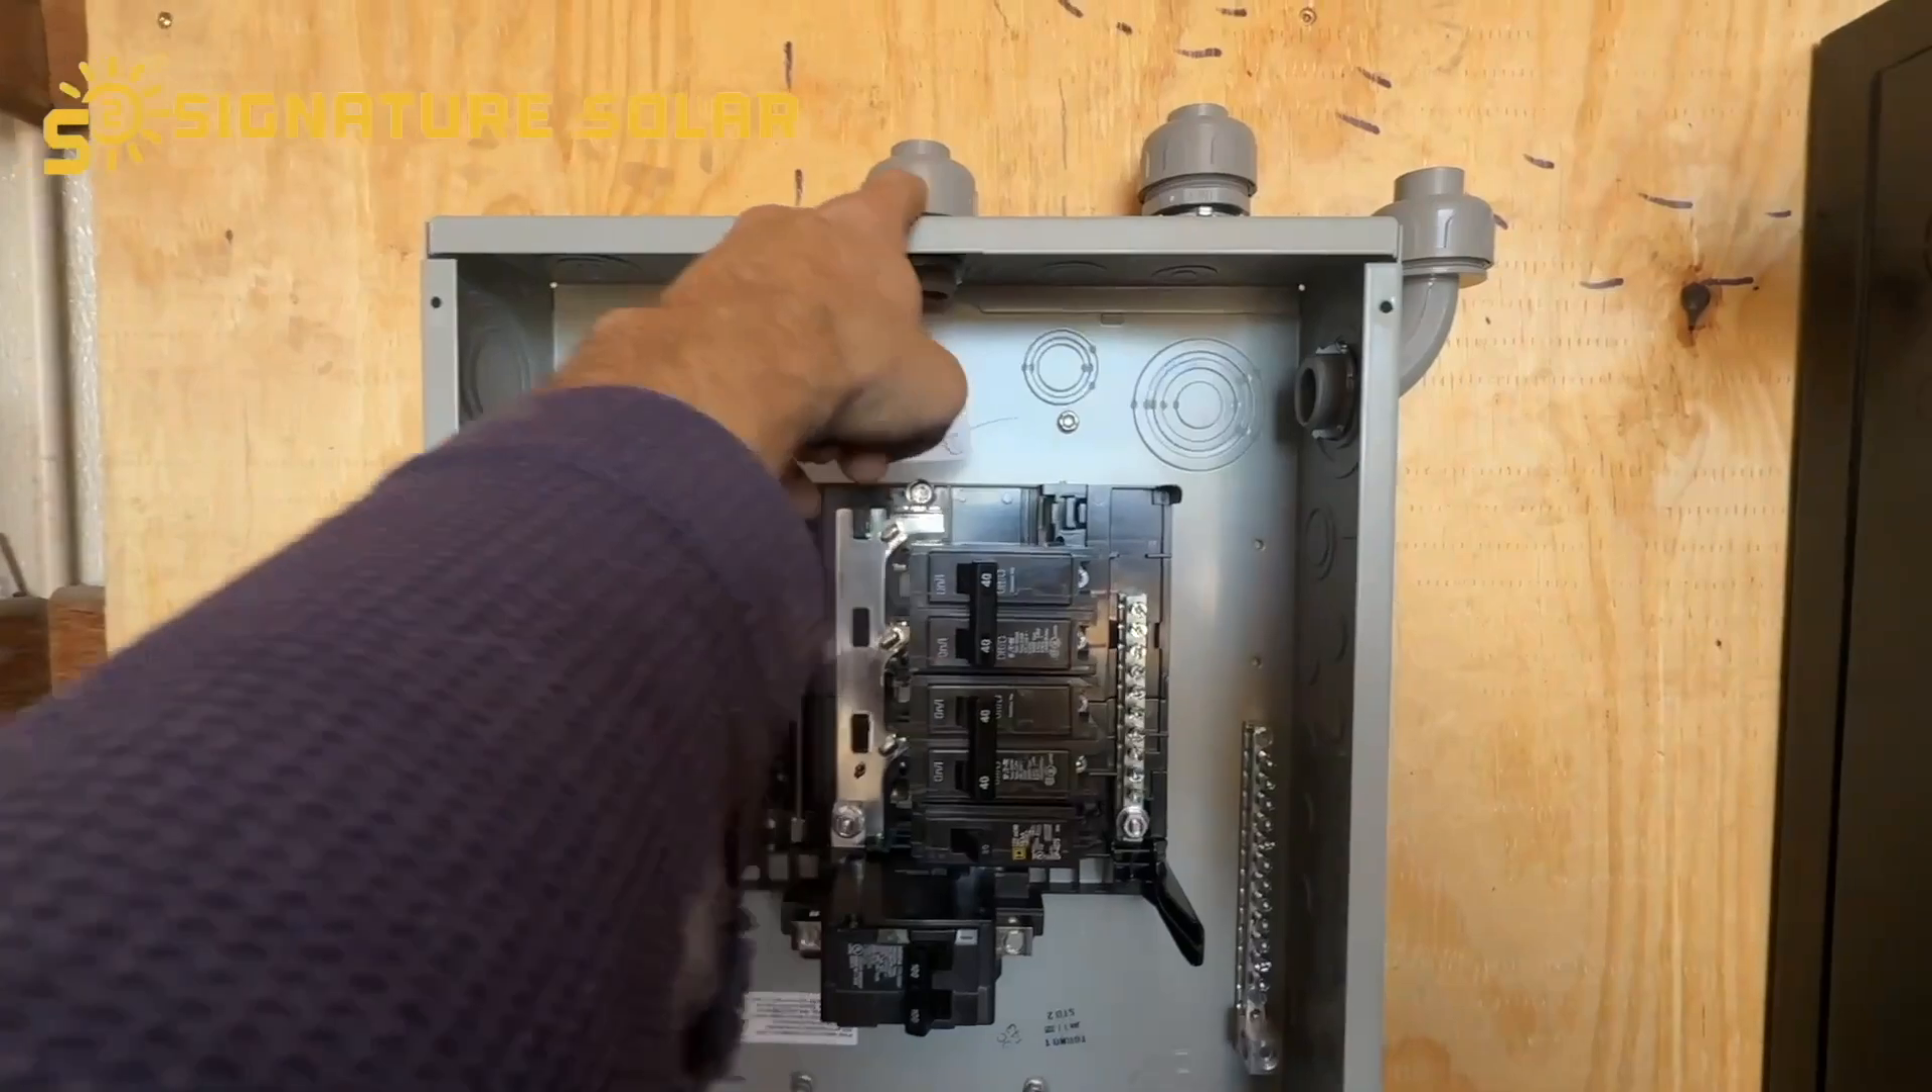All right and this is the sub panel mounted.